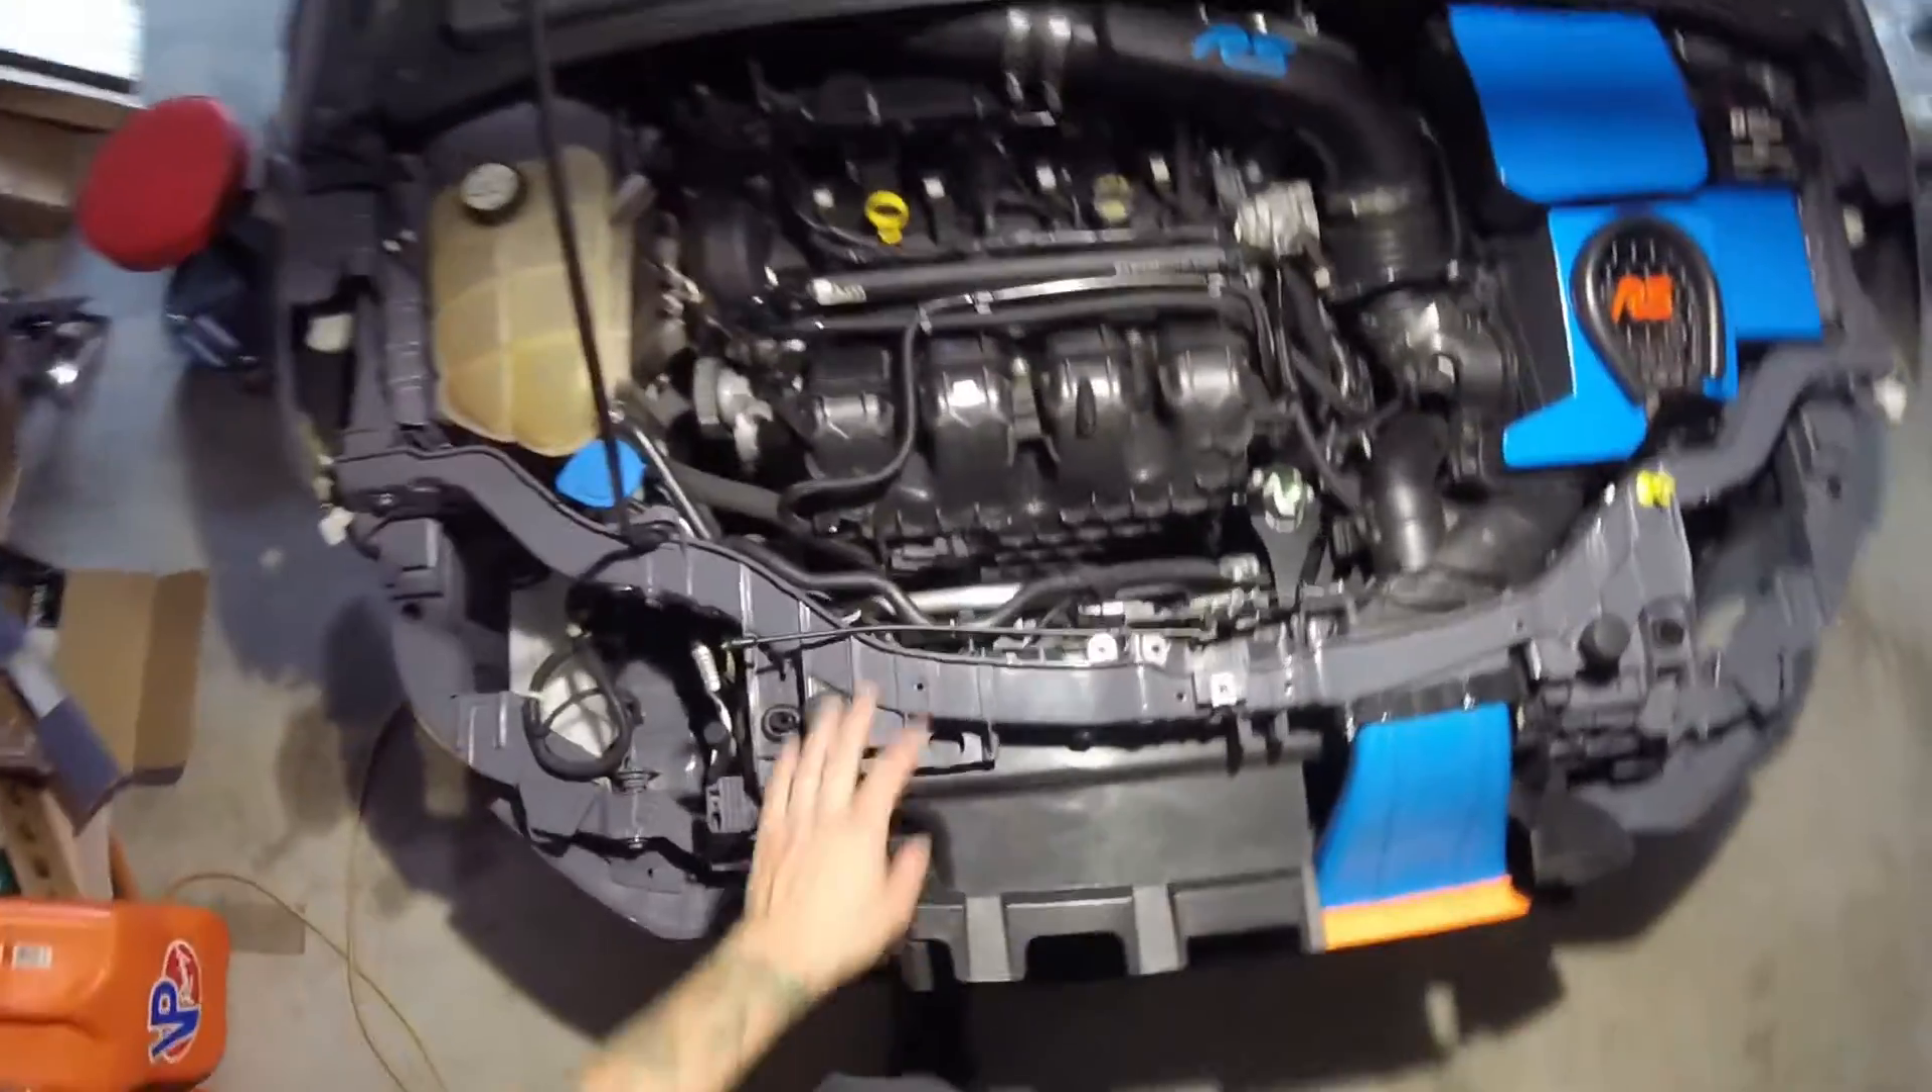Alright, so as you can see I got the front end pulled off the car and all that stuff.